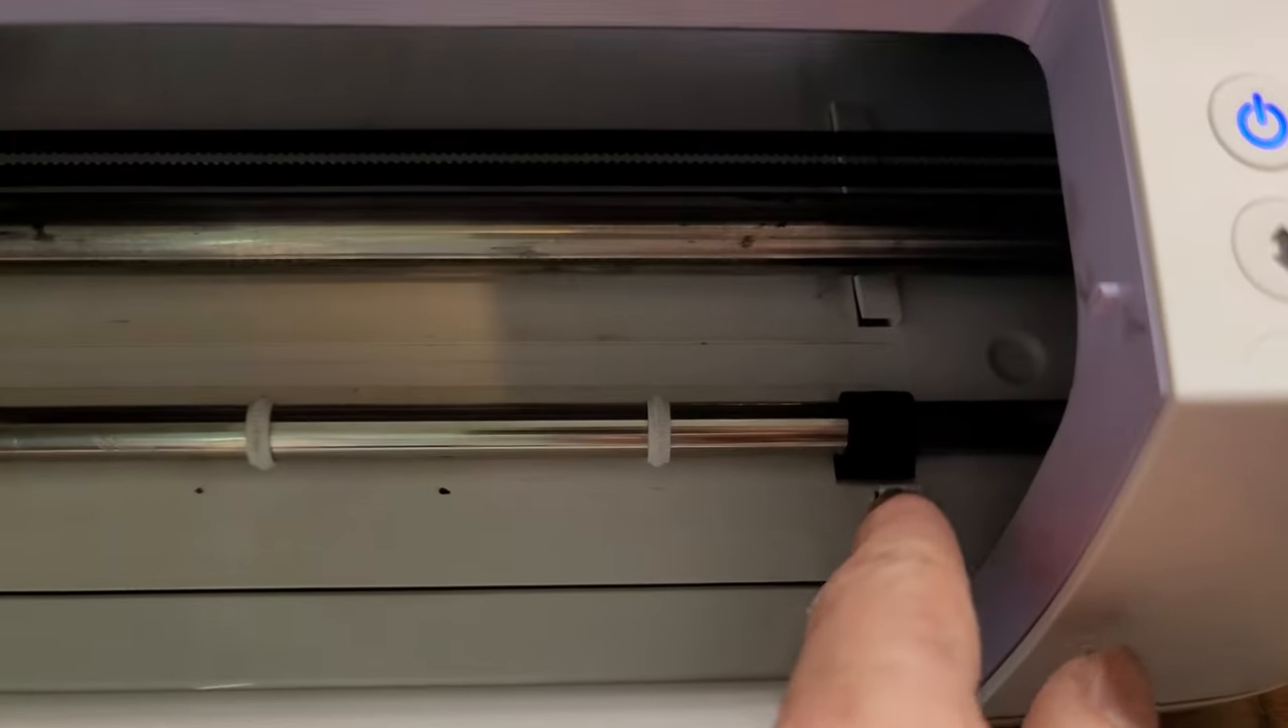Ok guys I got it all back together we have got the new rollers in place.